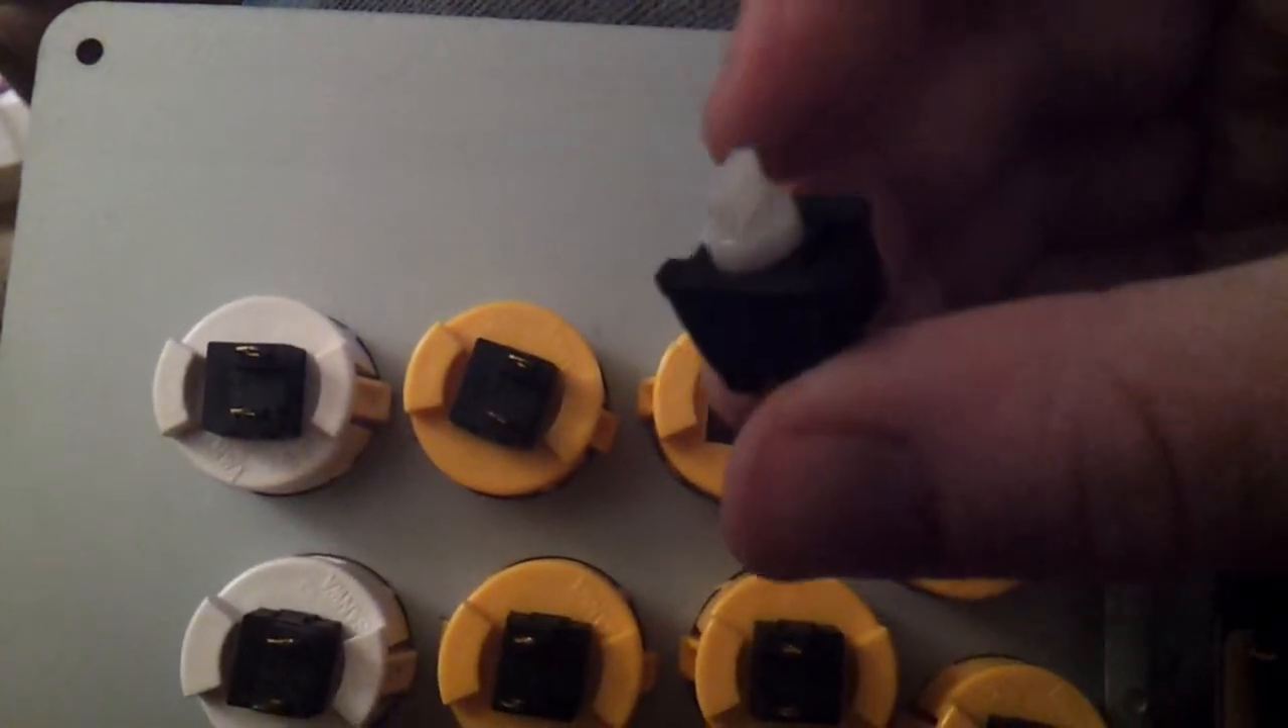And so, there's the micro switch out of the button.